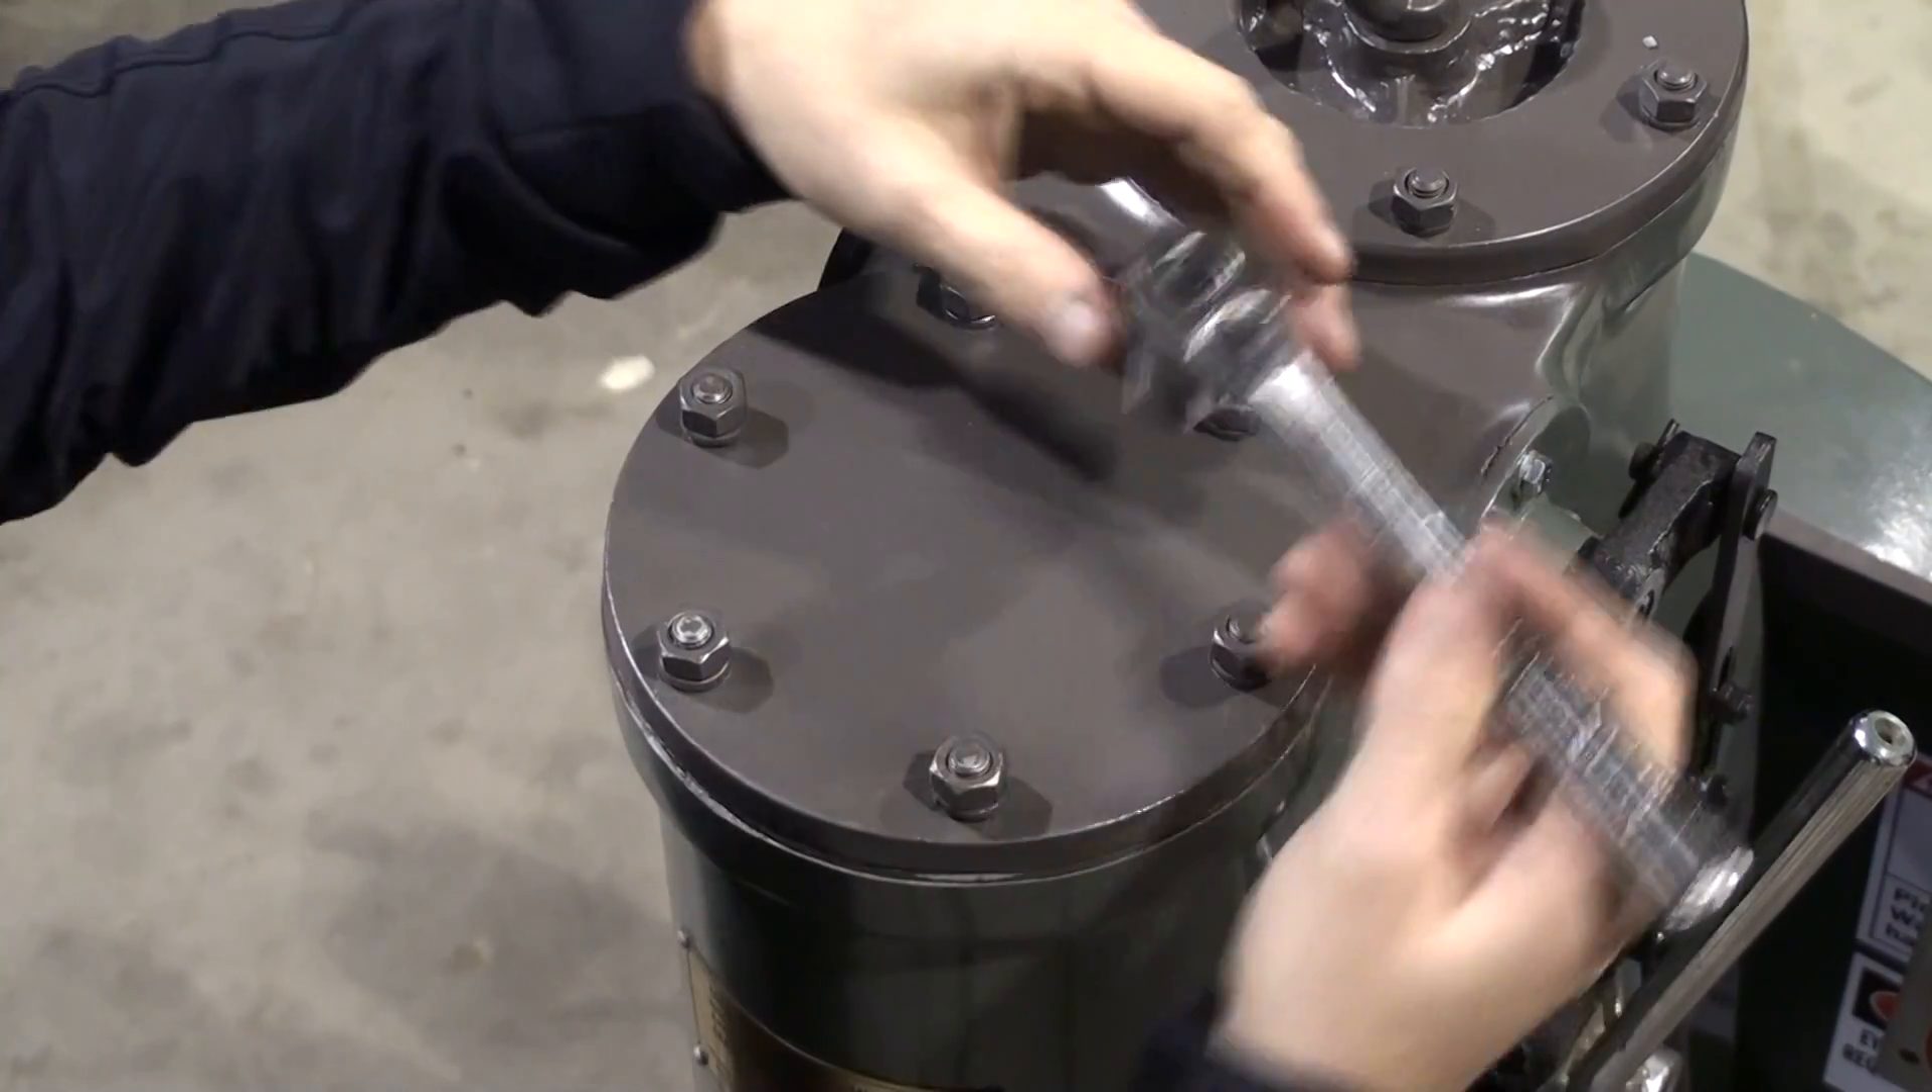Now I've got the top cap back on.